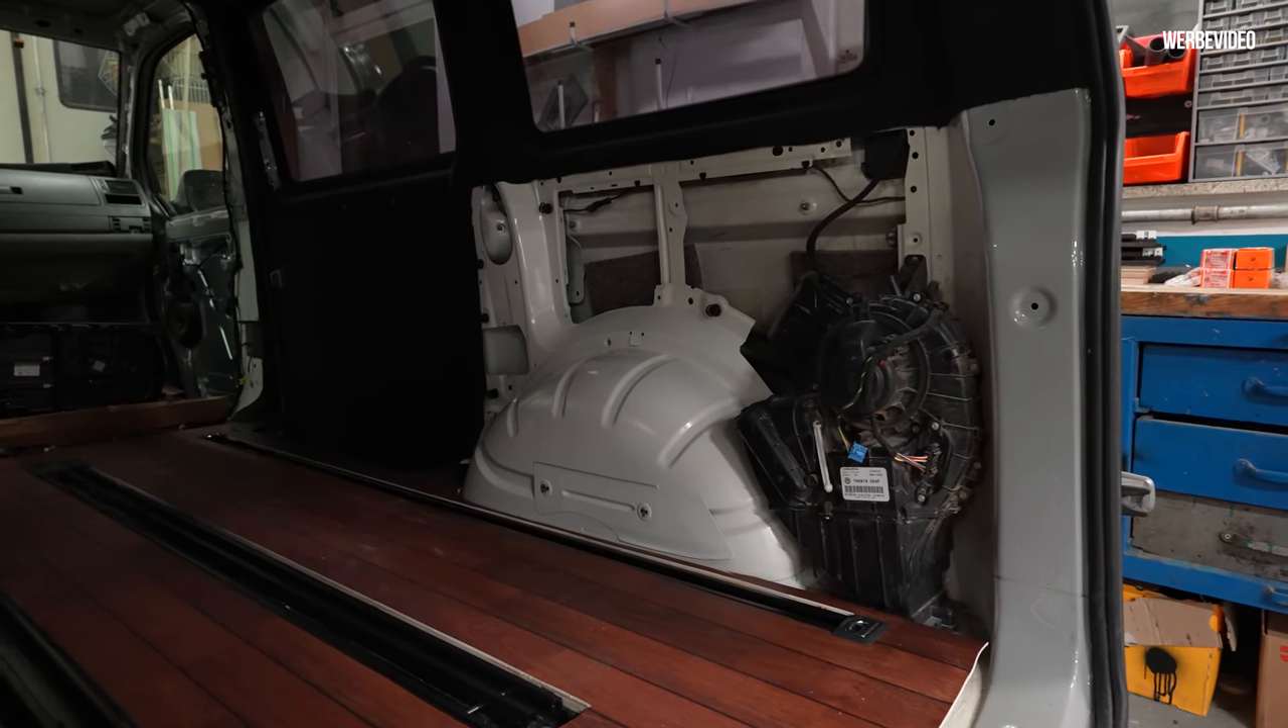Jetzt sieht man da, da fehlt die Verkleidung noch.